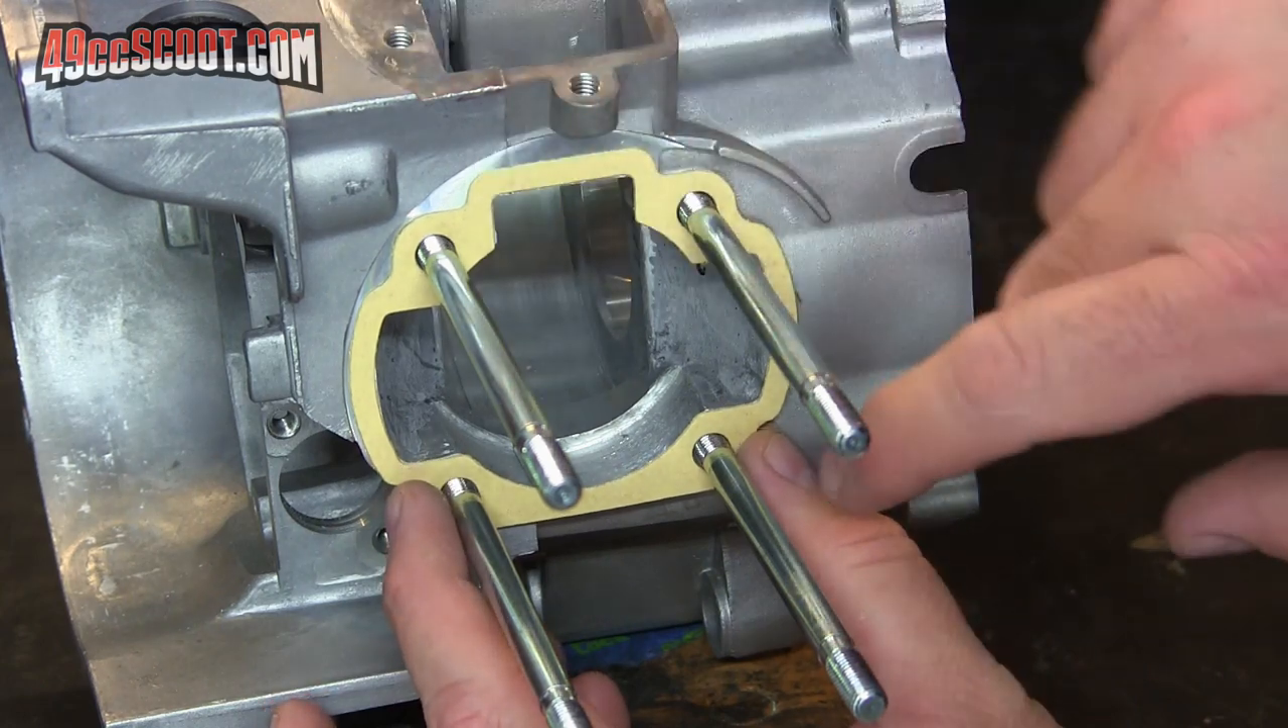The other thing I wanted to do was just double check that the gasket is matched well when it's installed that also looks pretty good.